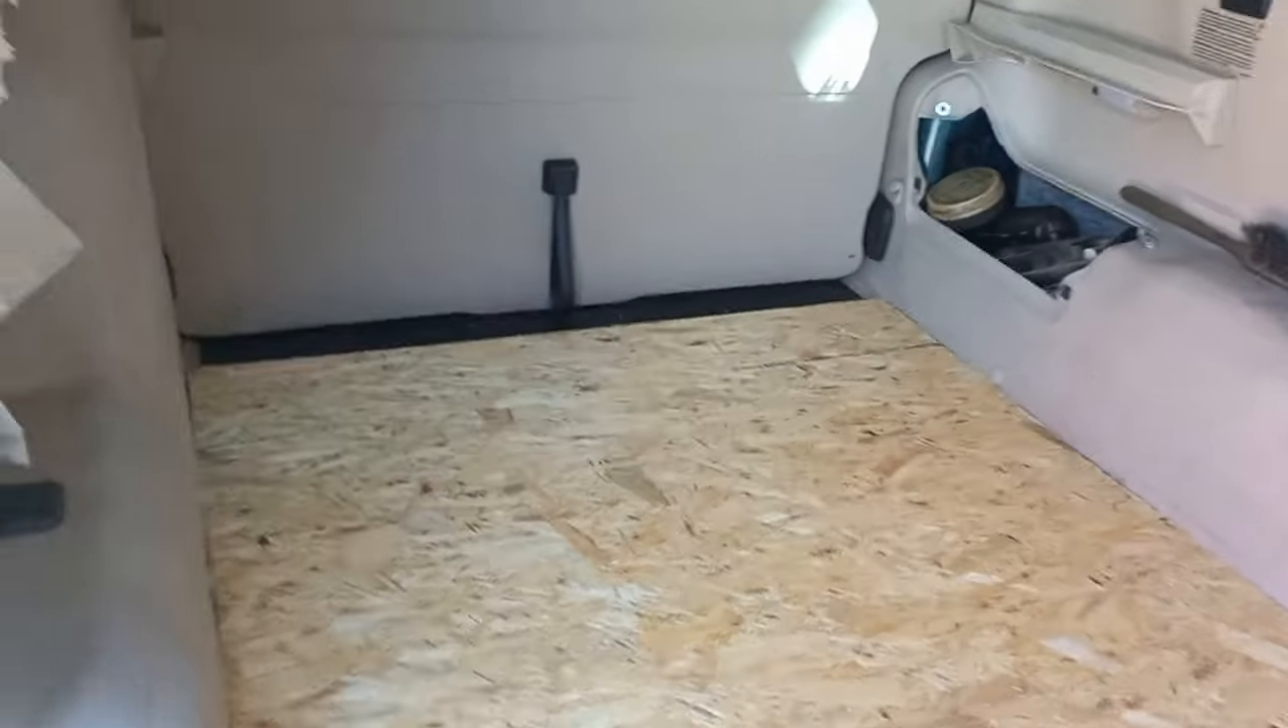No i pierwsza płyta siedzi, tam przy nadkolu trochę rzeźby było, ale jakoś się udało to spasować.